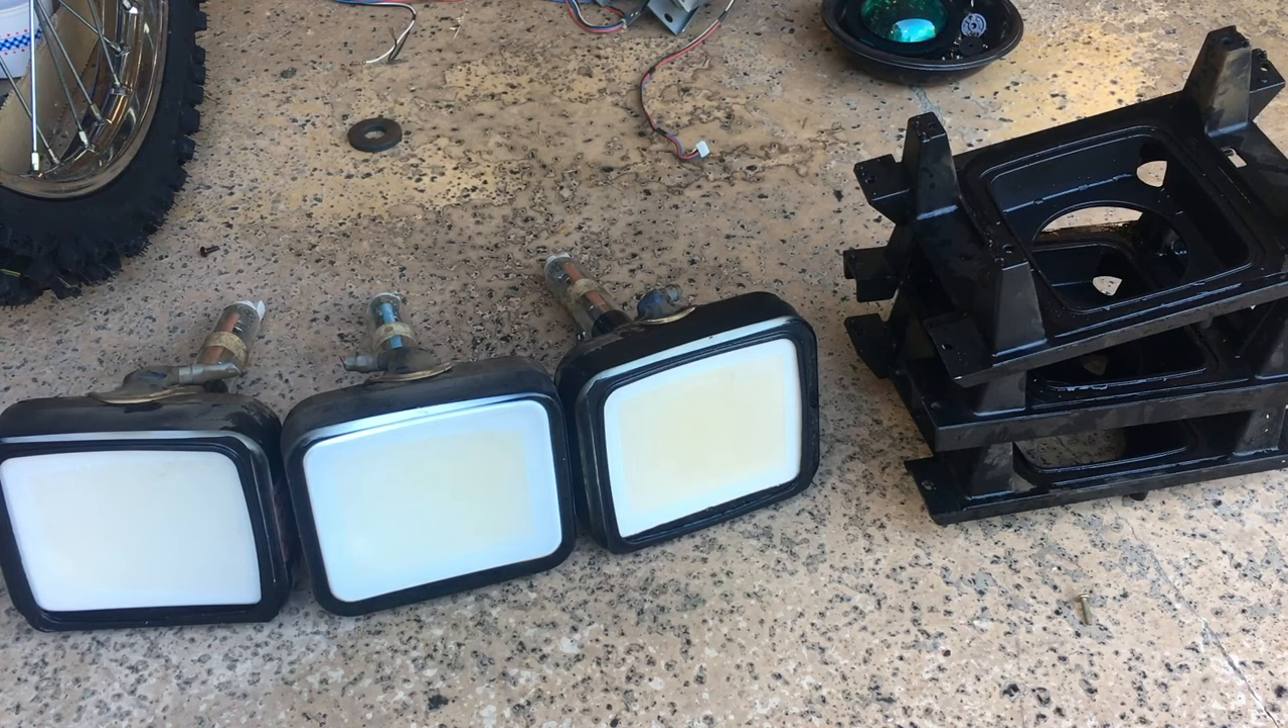All right, guys, so I've got the CRT assemblies taken apart, and this is what I got.